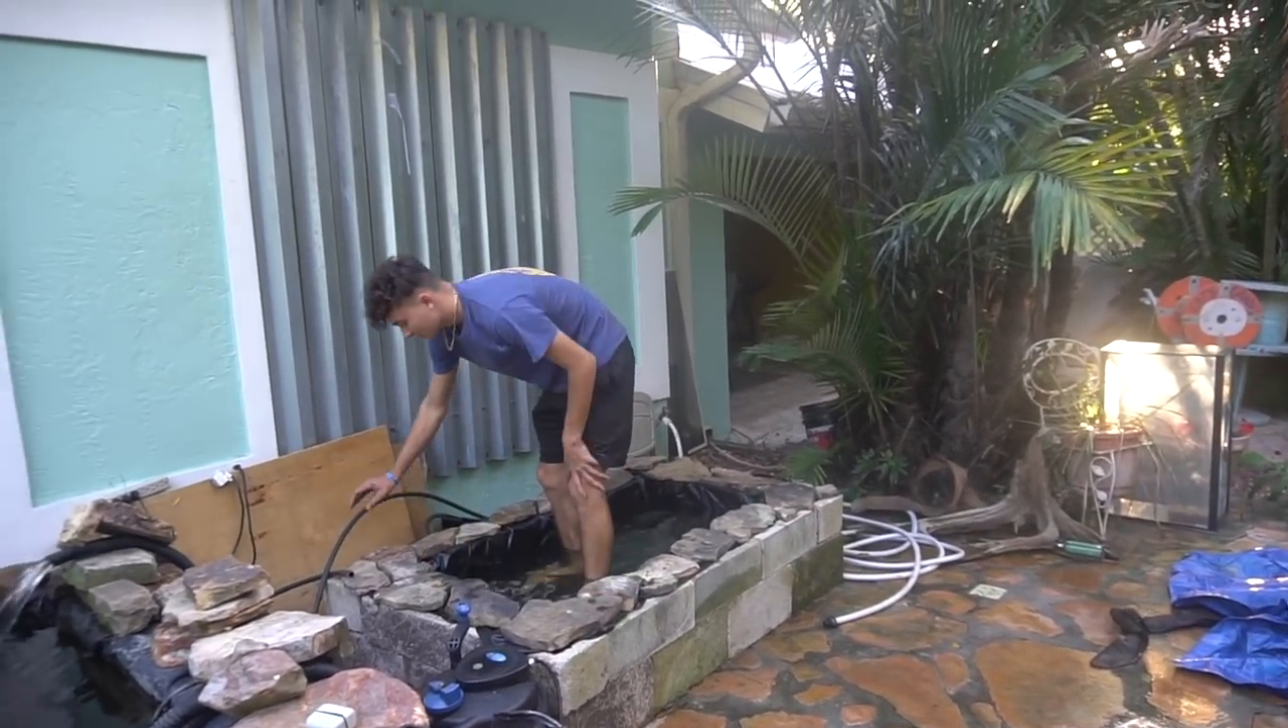We got the rocks all around the pond right now.